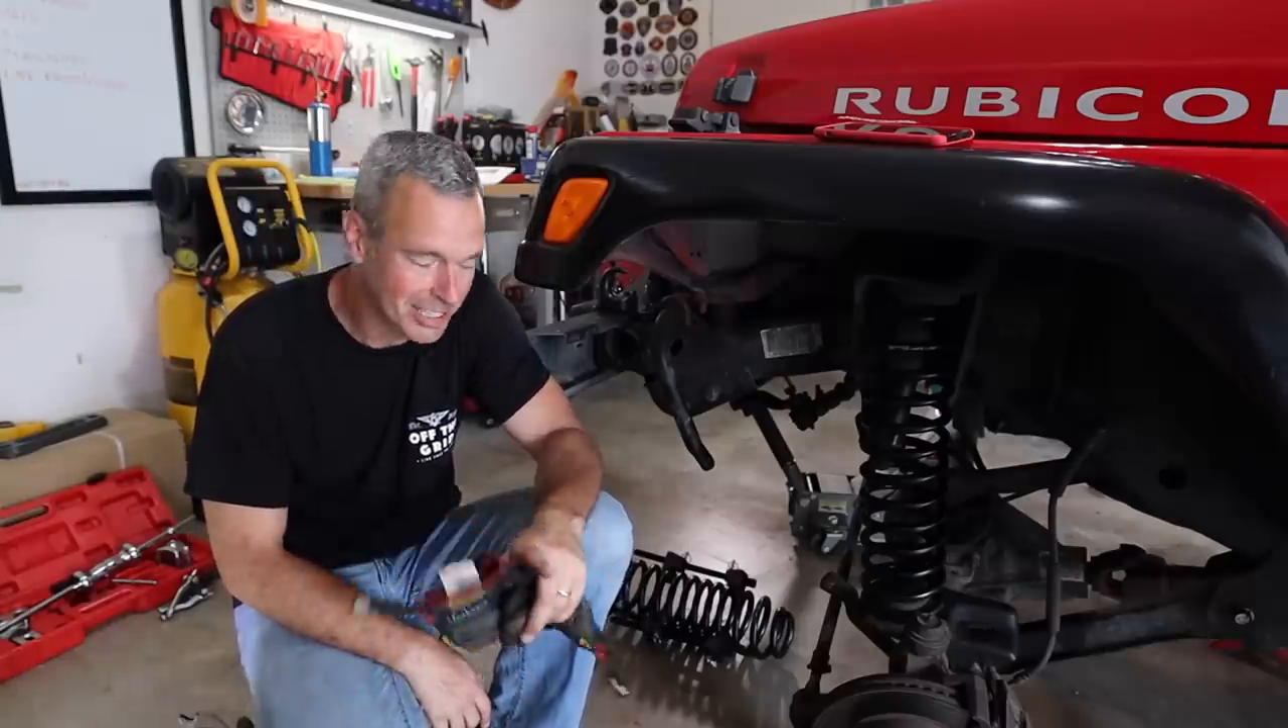We got this spring in.